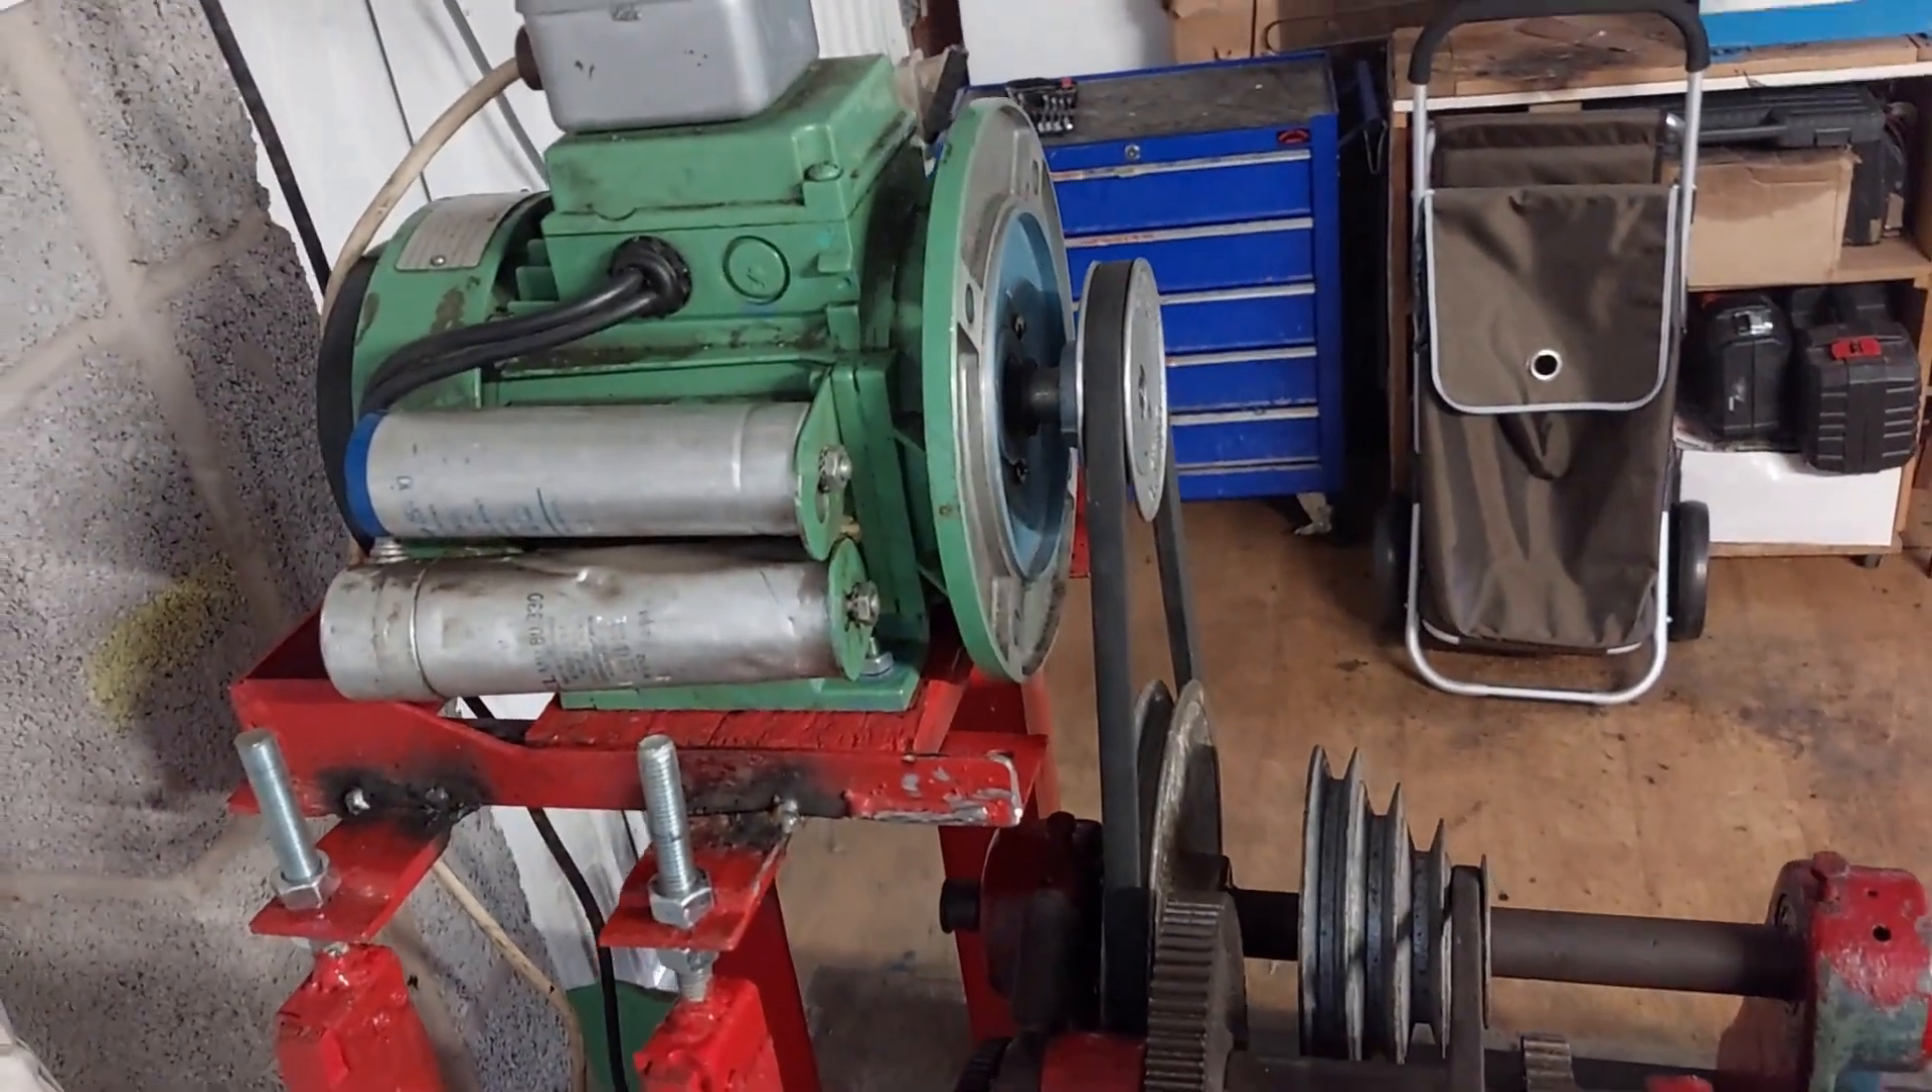Here's the motor mounted so it's mounted on top.